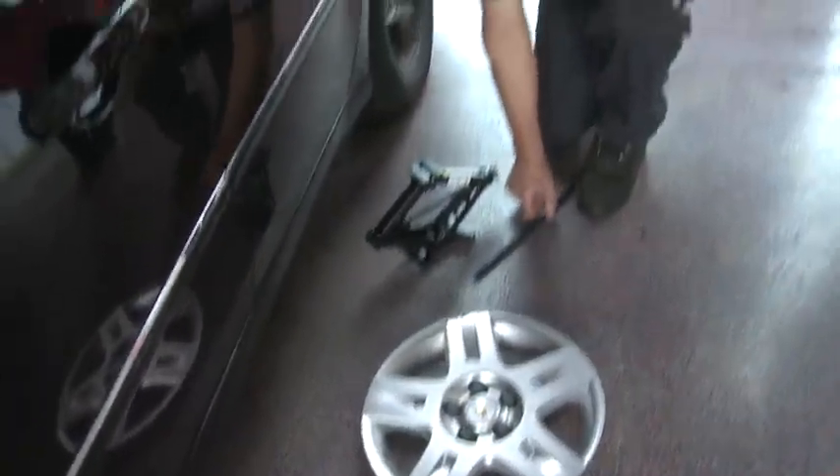We took off your hubcap, got your jack handle out here, and your jack.